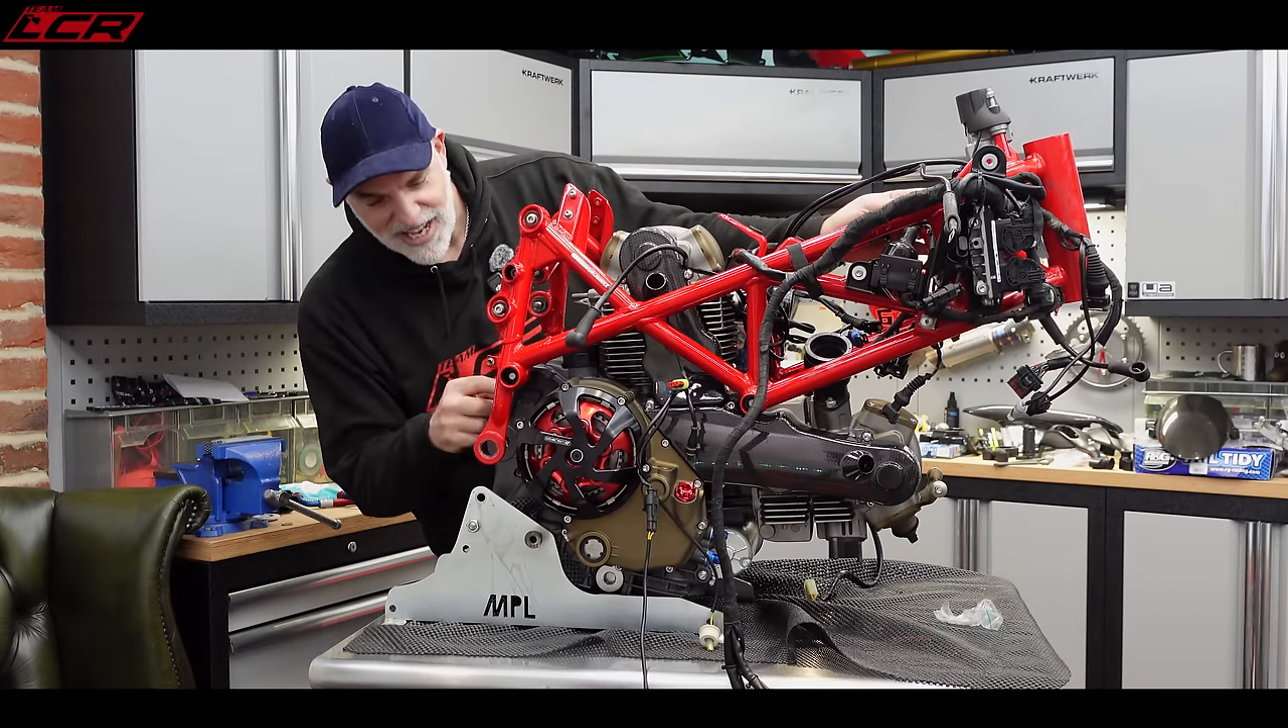We have the frame back on the engine for the first time in three, I'm going to say three years, two and a half years.